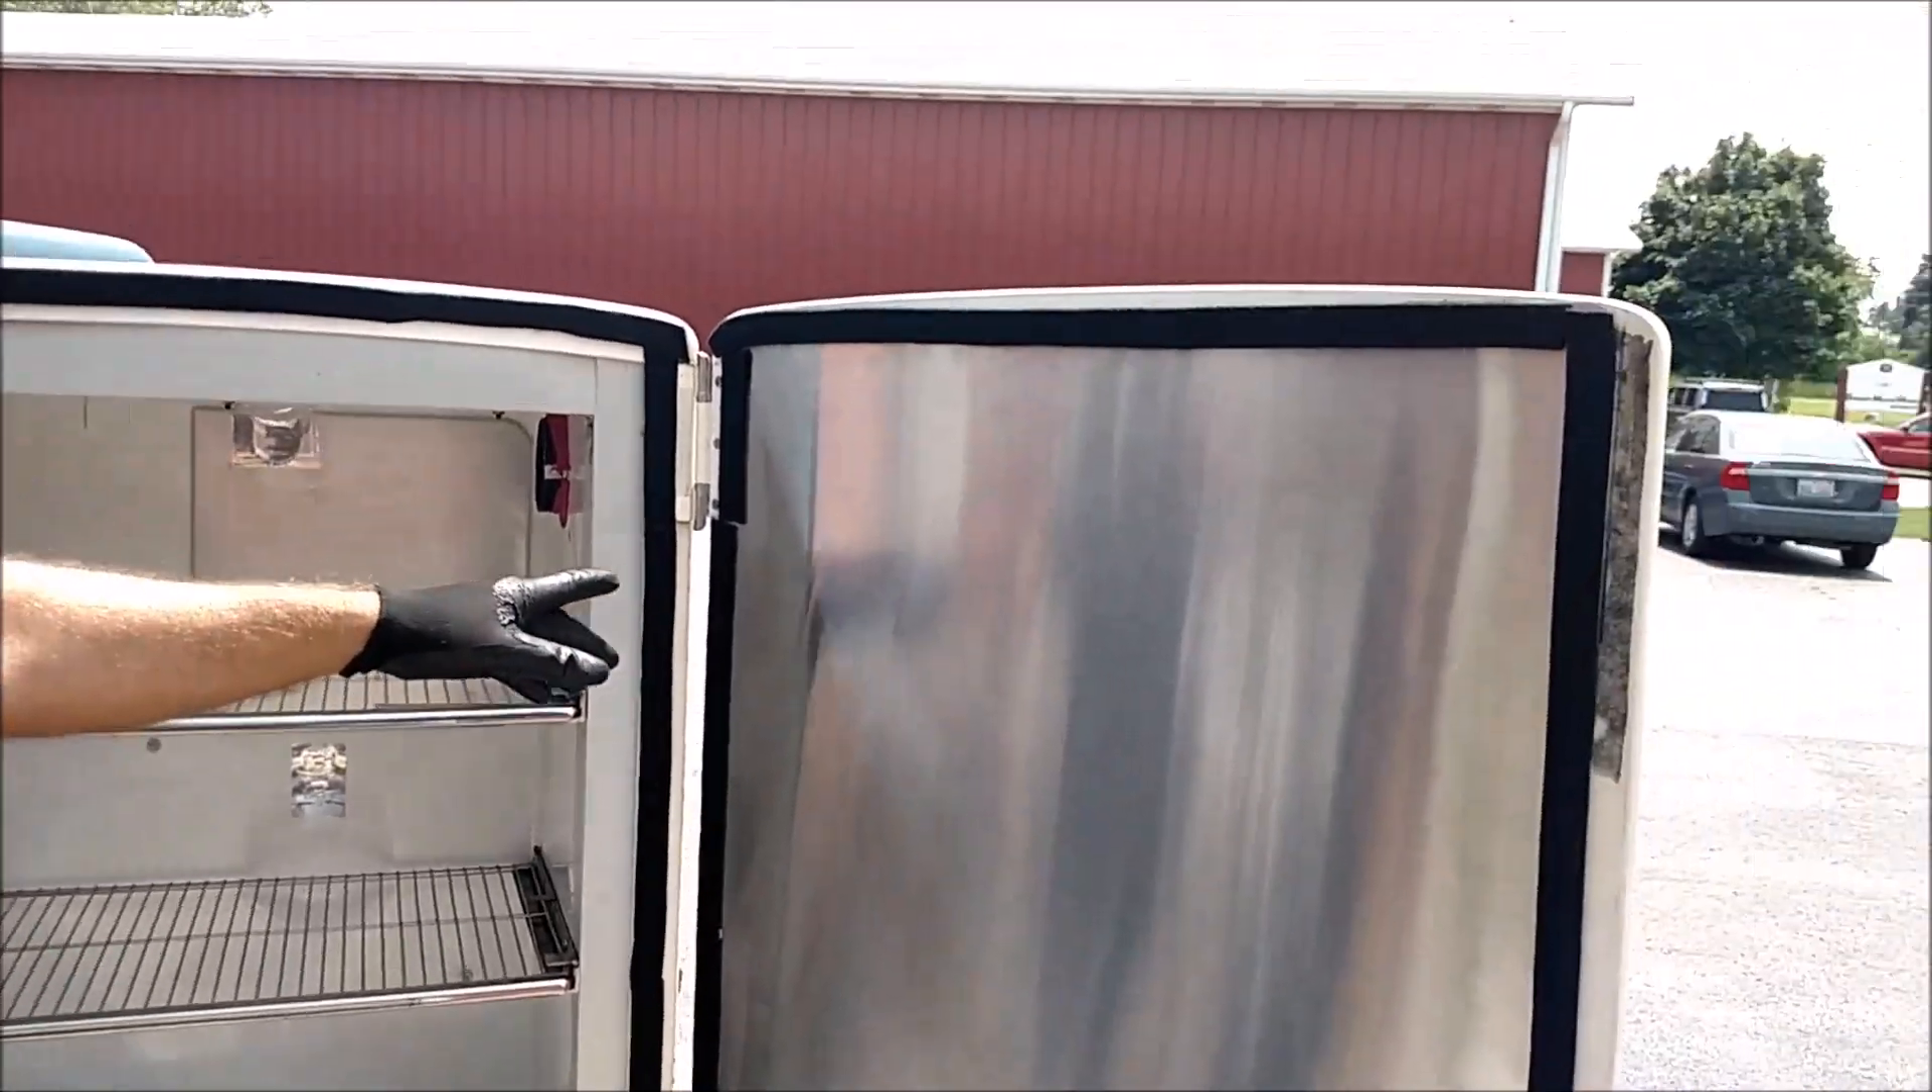We got our gasket applied. It worked out nice on this one.